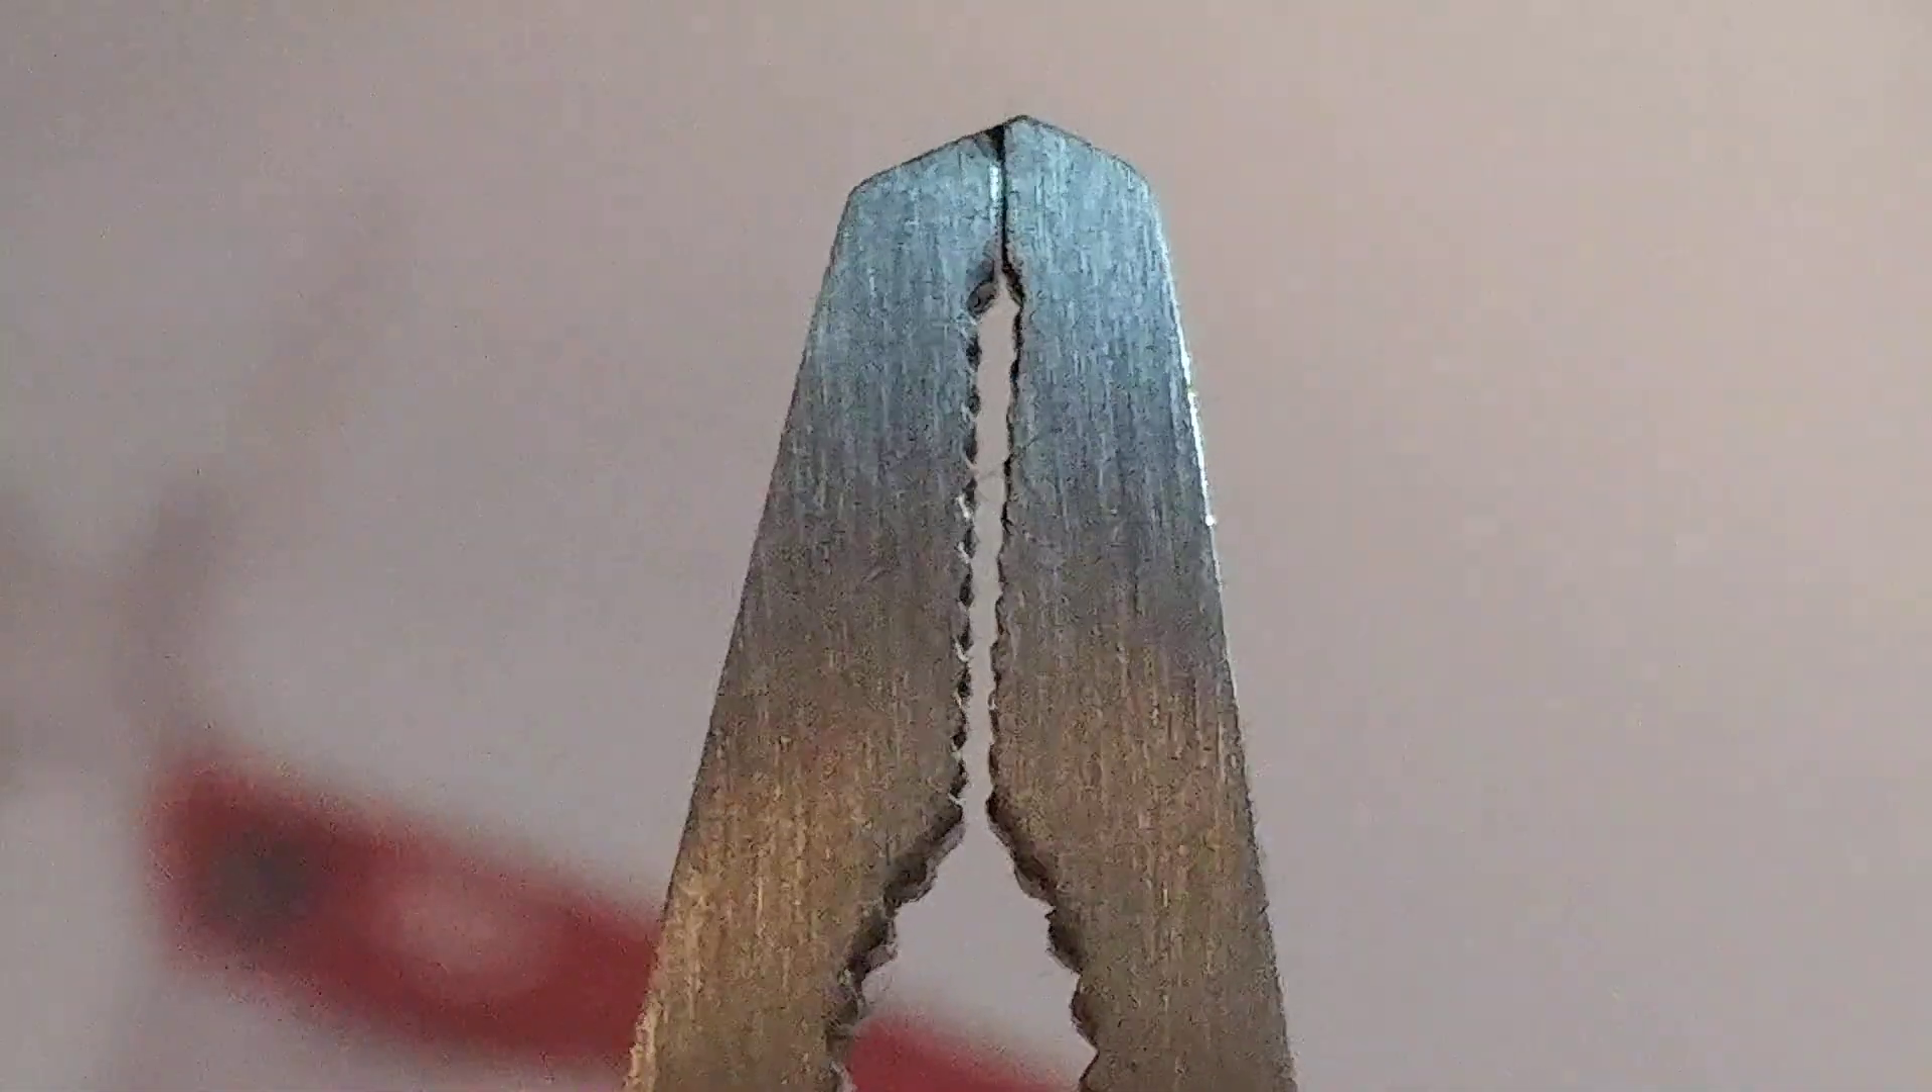It's not closing it's closing only at the tip you see that it's closing only at the tip.